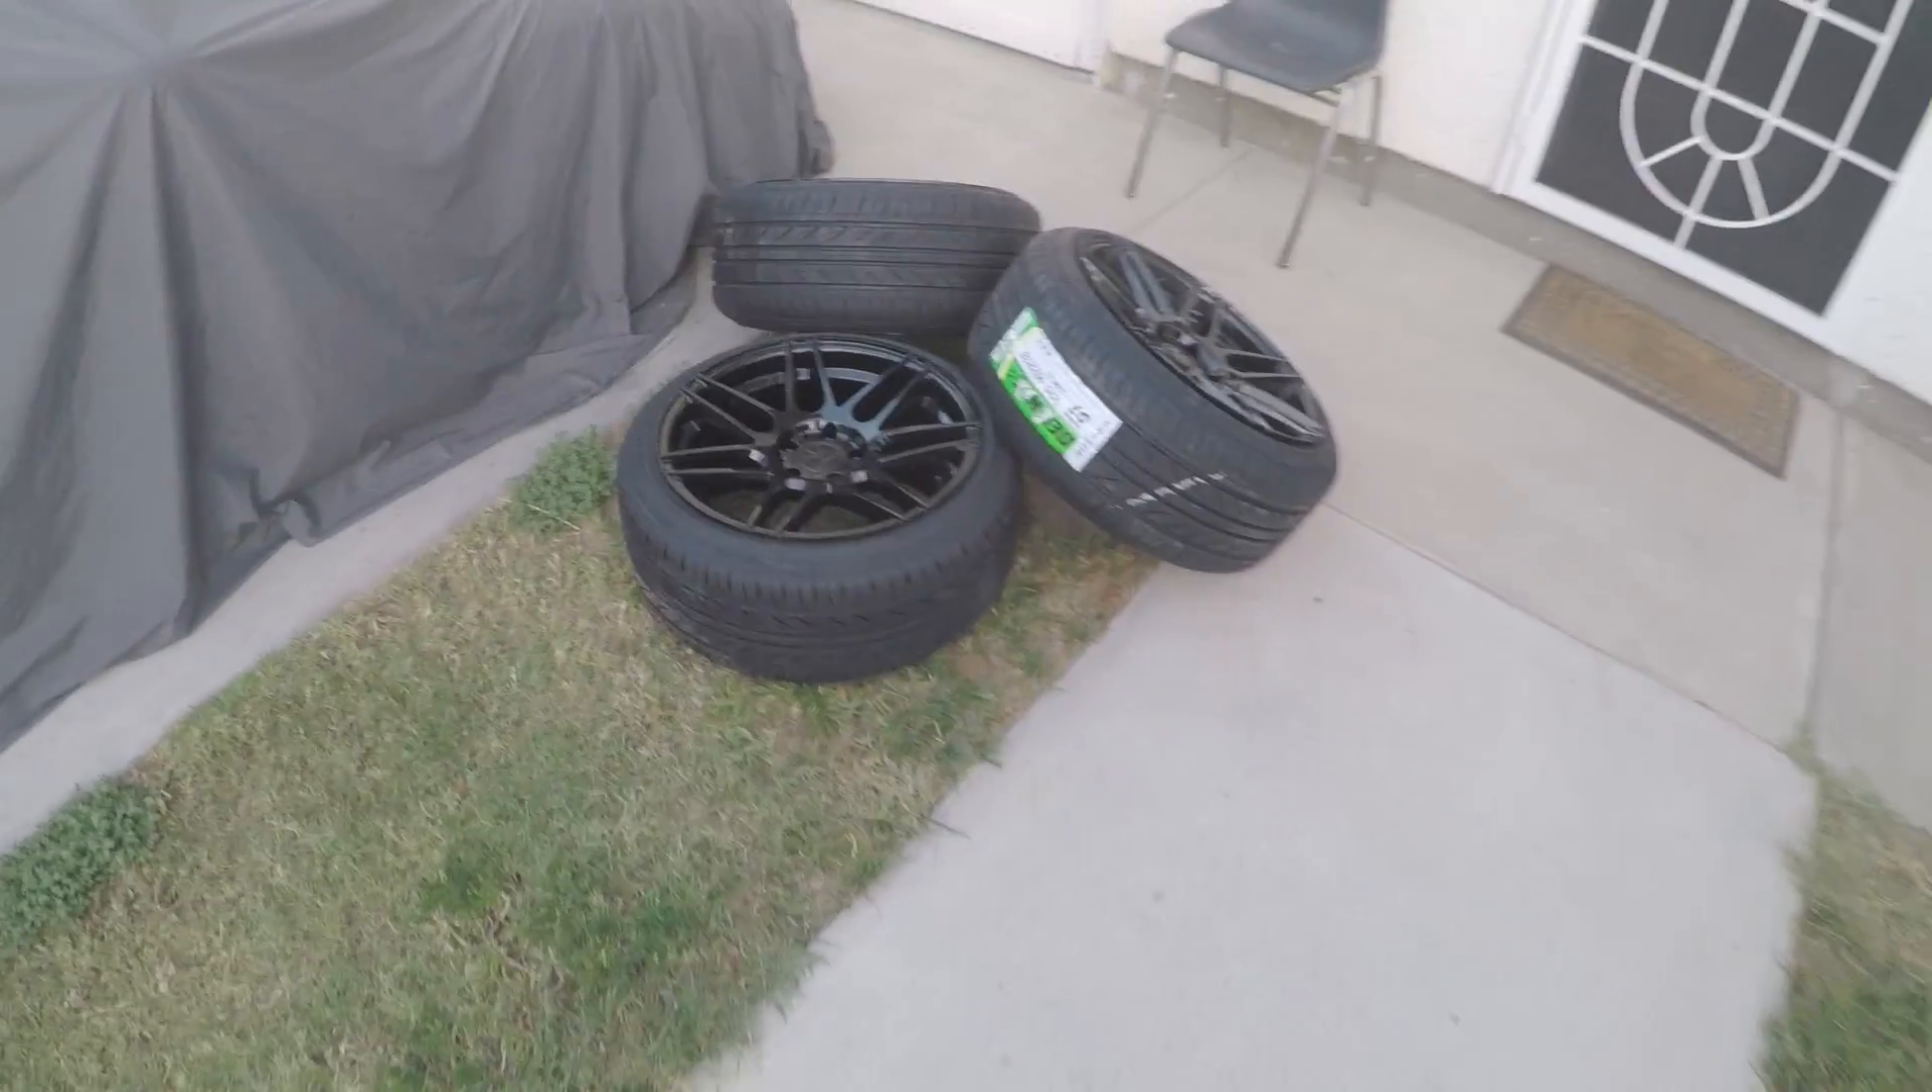Bueno pues aquí ya tenemos los rines con las llantas puestas.